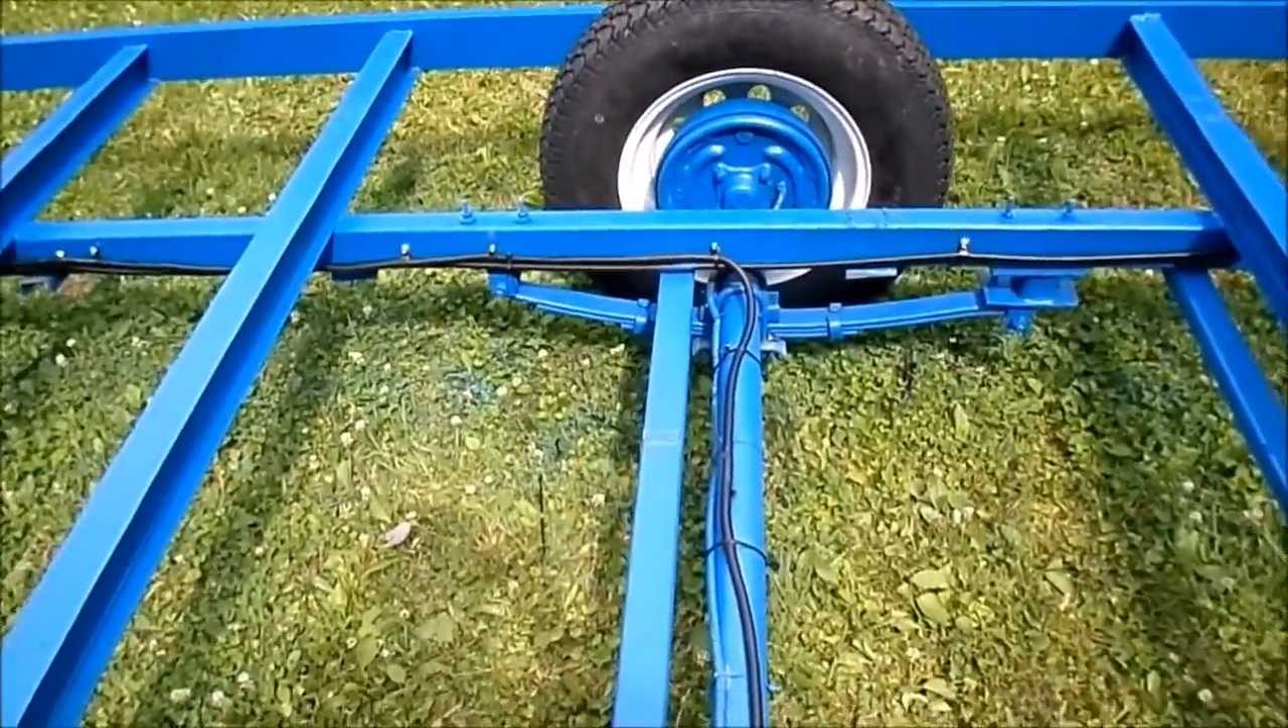Now I got my axle installed and the wires are installed for the electric brakes.